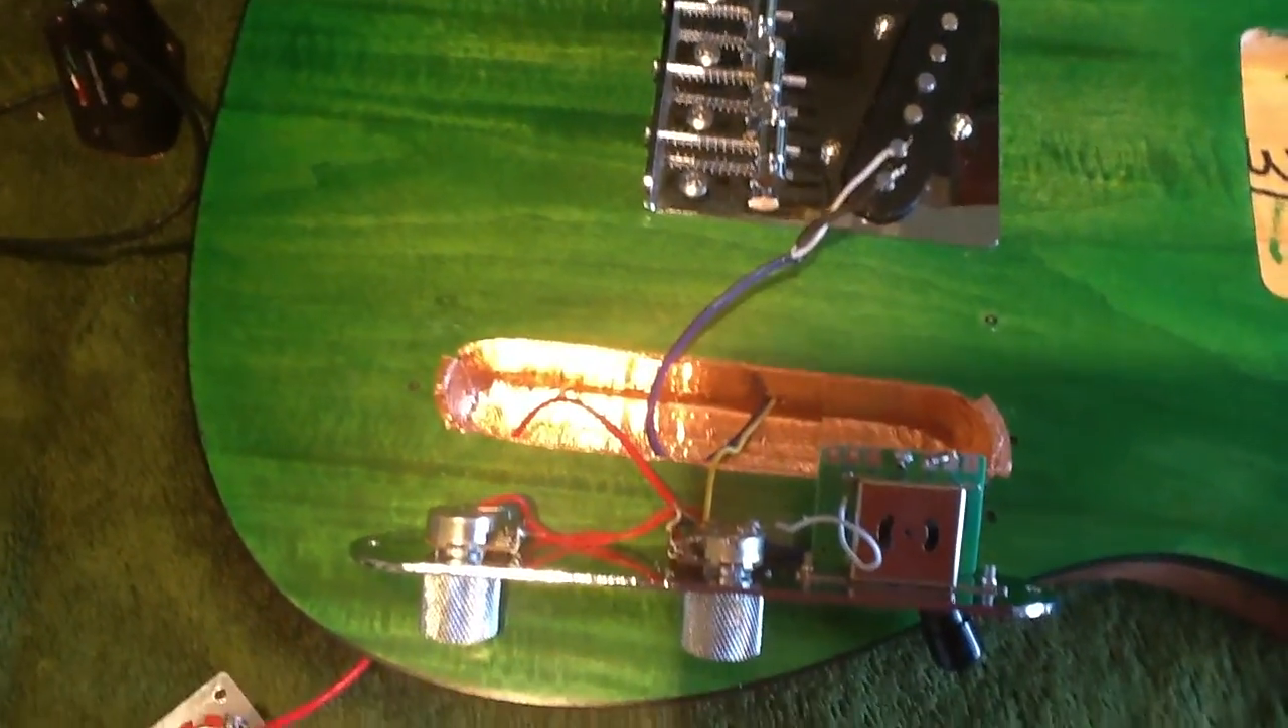We've put the pickup in and we've shielded that.